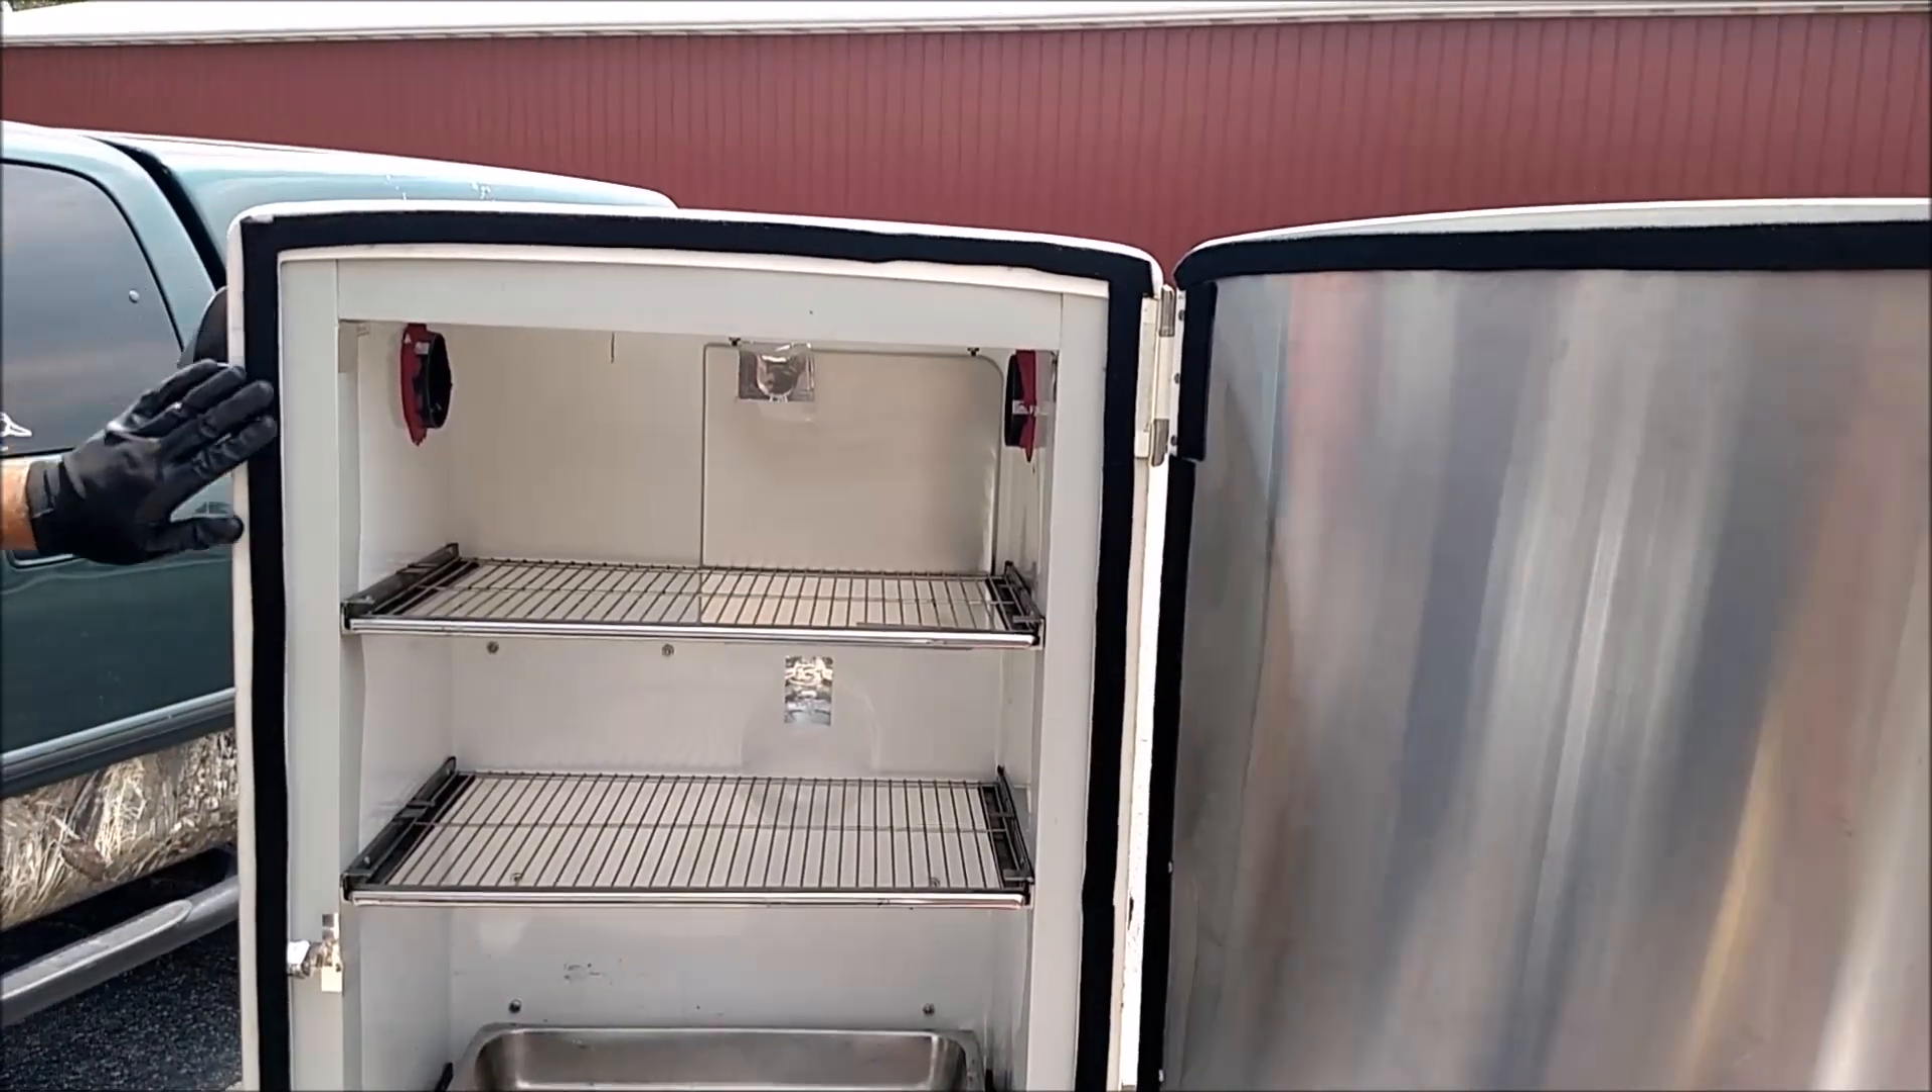We got our gasket applied. It worked out nice on this one.